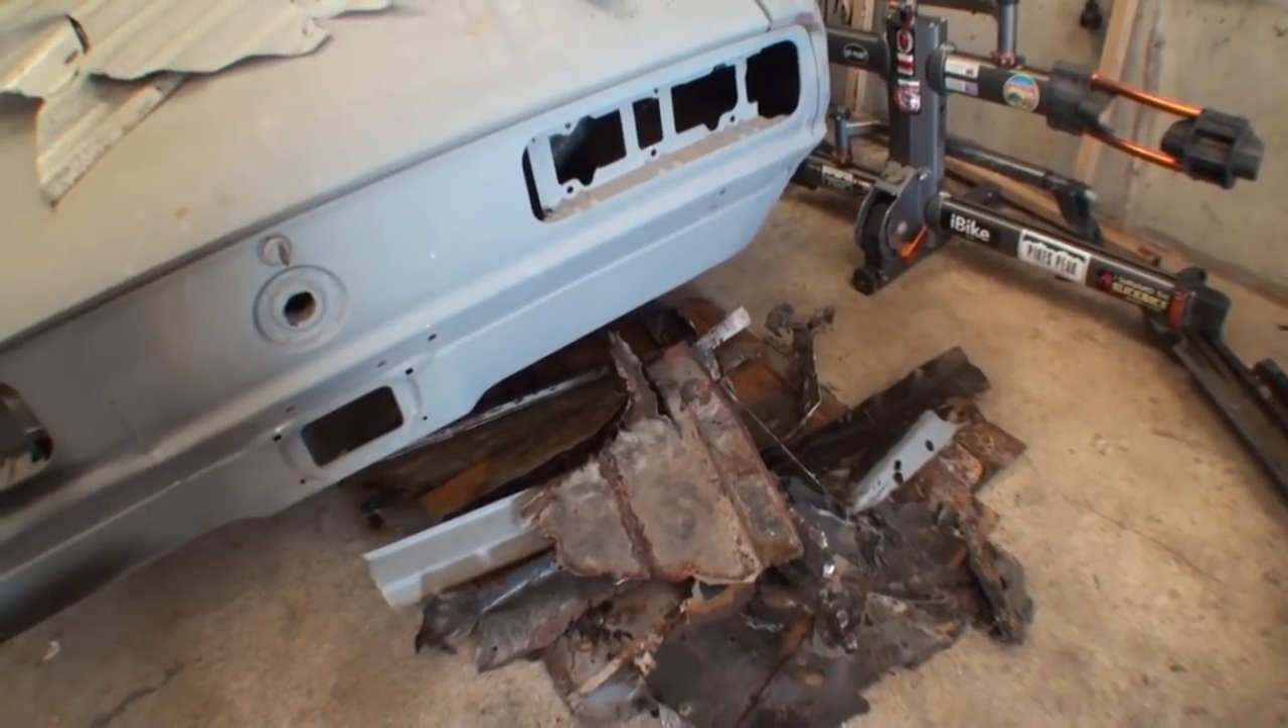This is the floor that we removed and the rocker panel. This is all that's left.